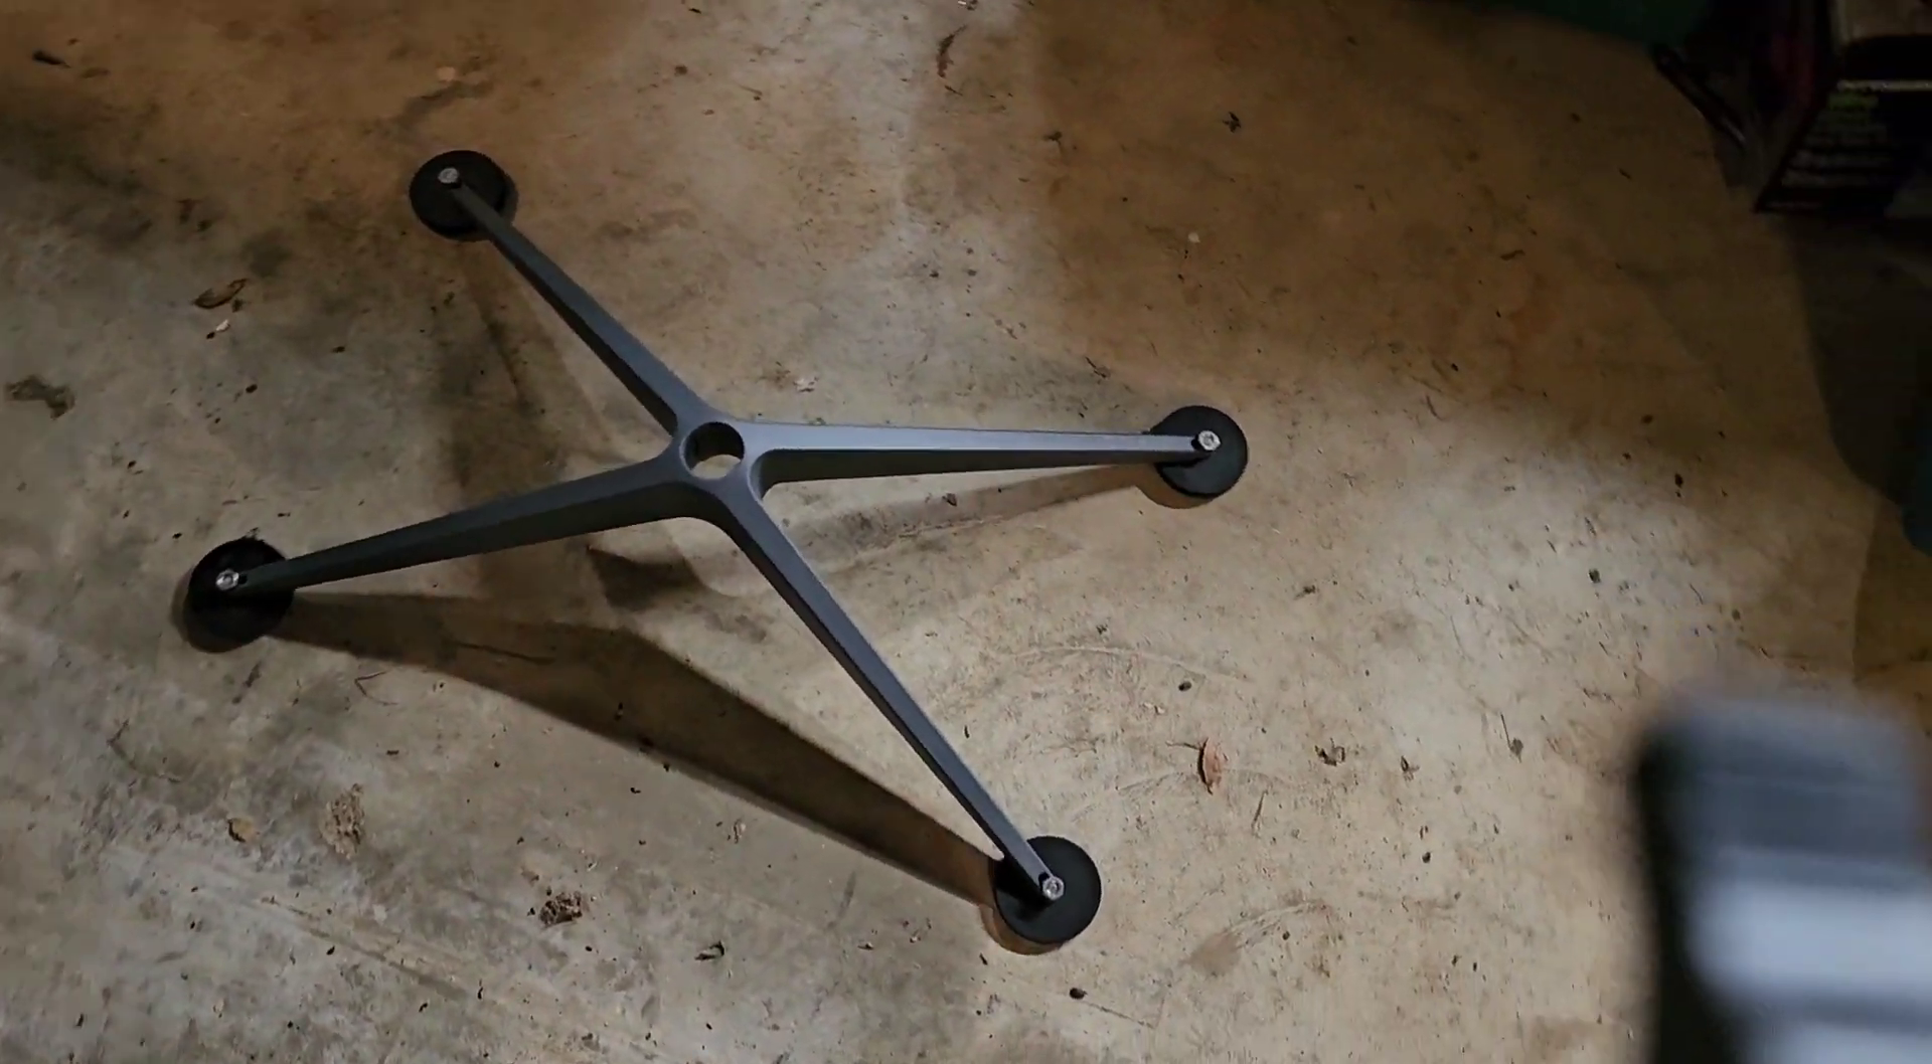Here's the Starlink base with the pads installed before I attached it back to the Starlink antenna.